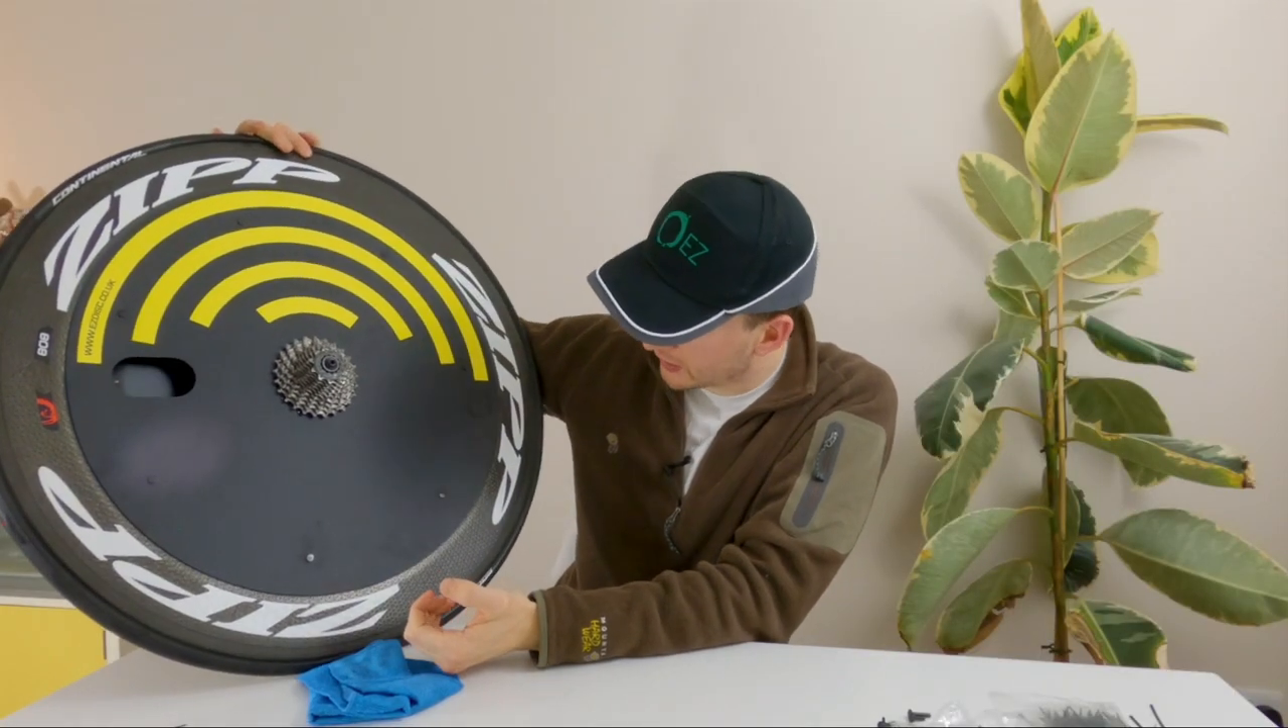Last thing to do now just pop the cassette back on complete the look and there we go one easy disc in place with cassette.